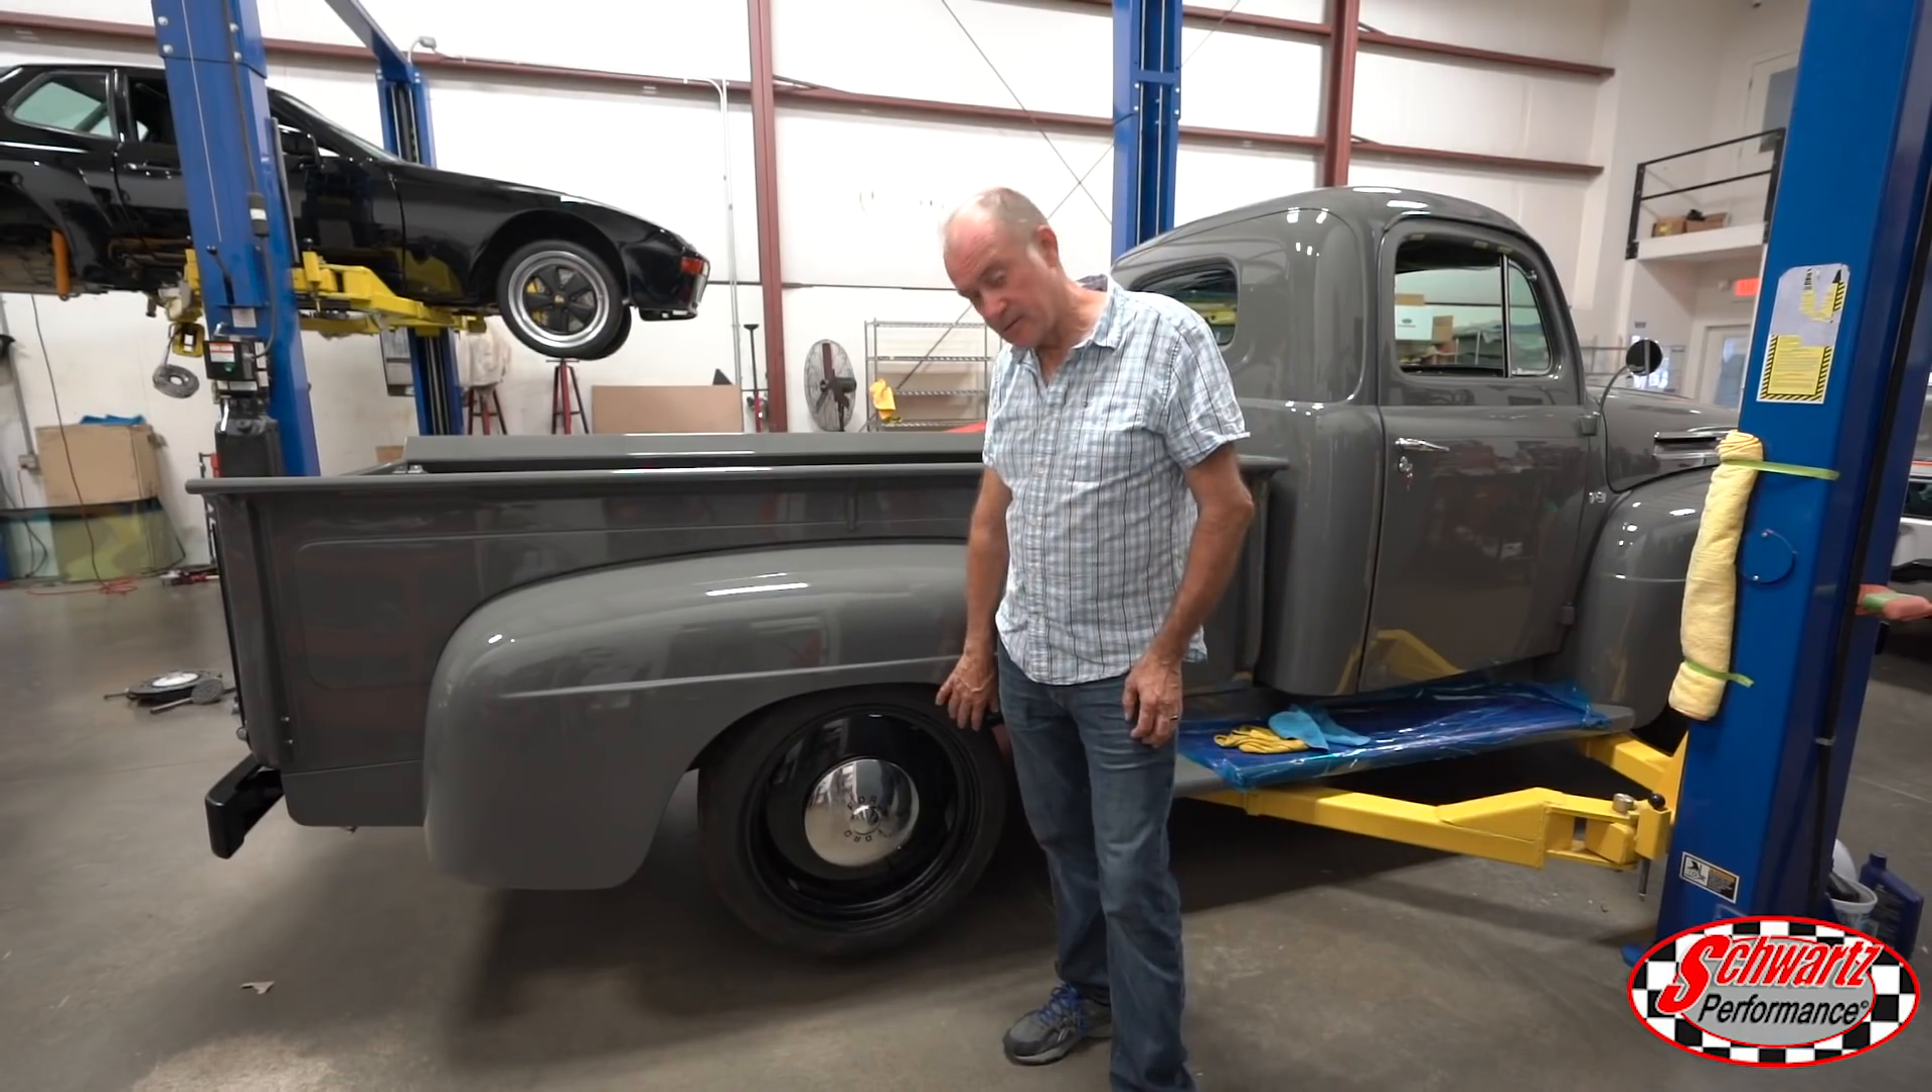We've now got the hubcaps on the Circle Racing OE series wheels on this Ford F3 pickup.